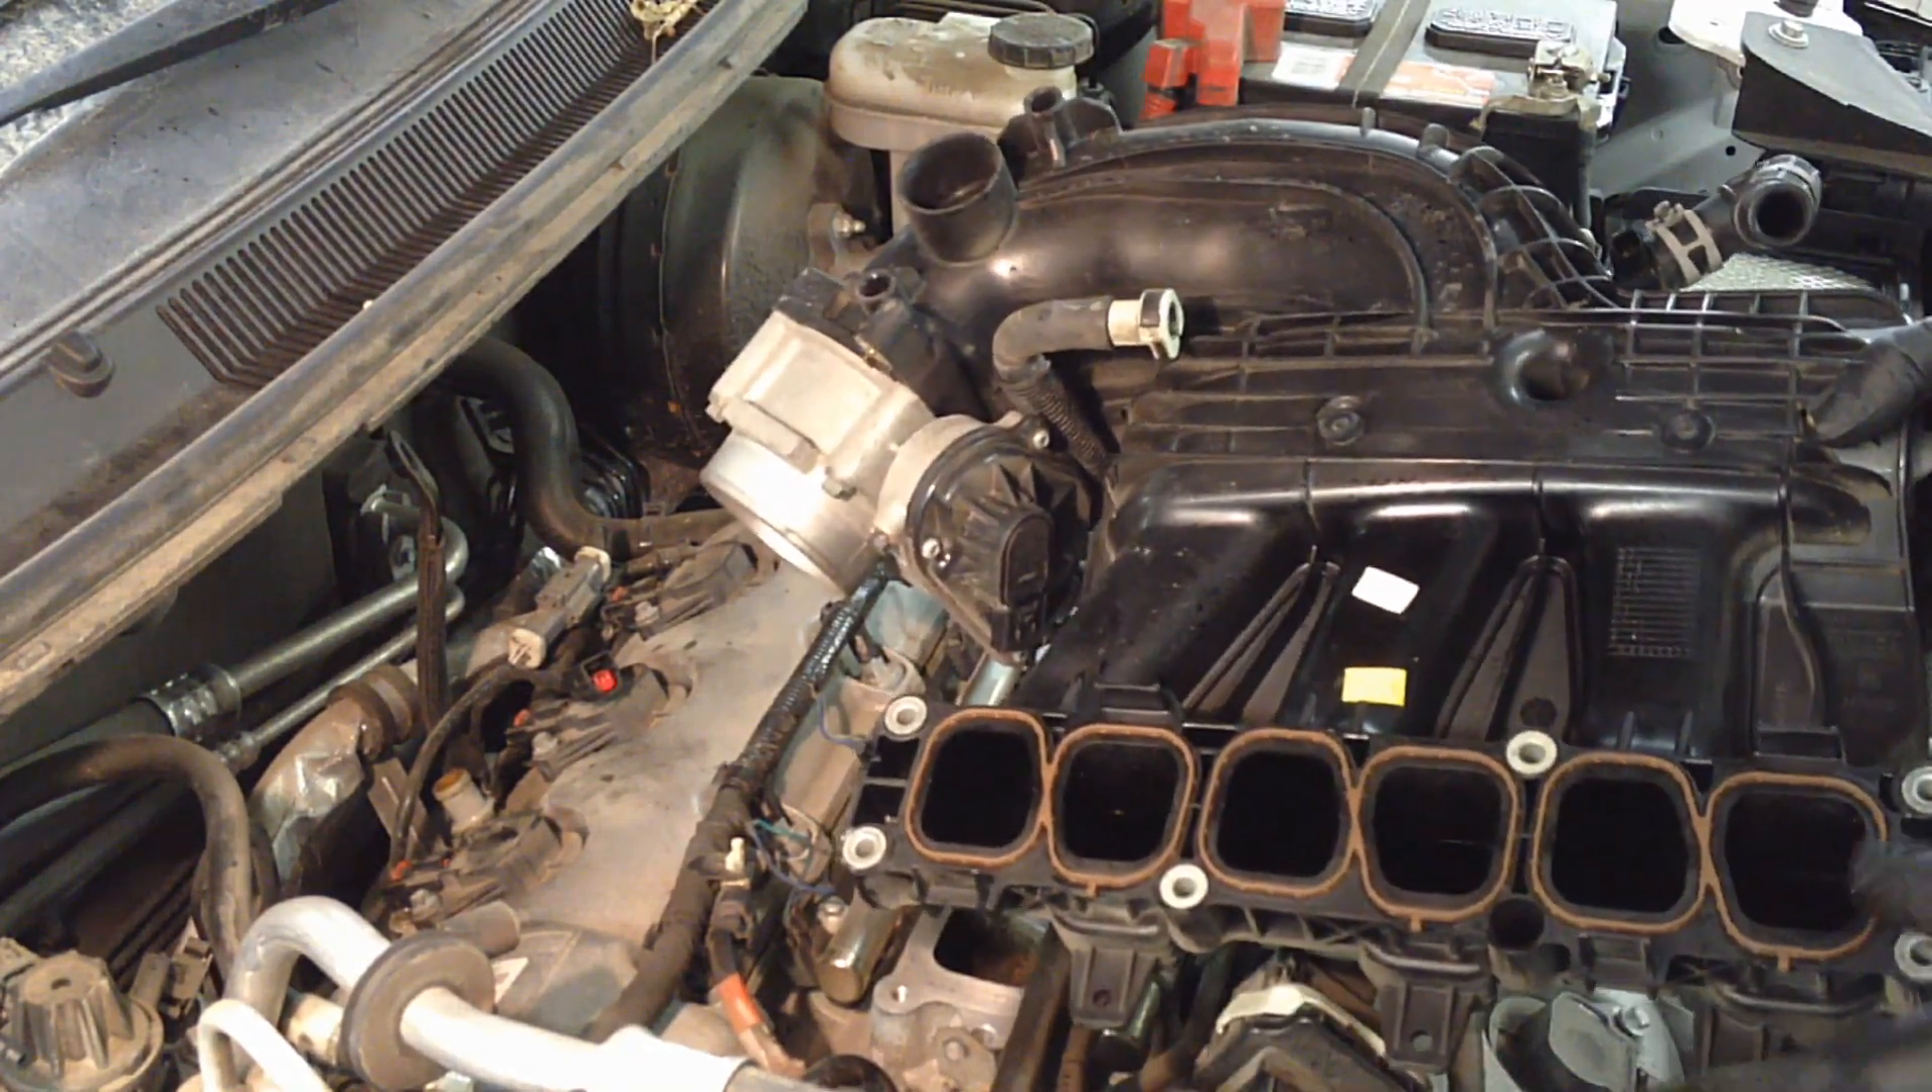I've got my new gaskets on here they're all pushed in.